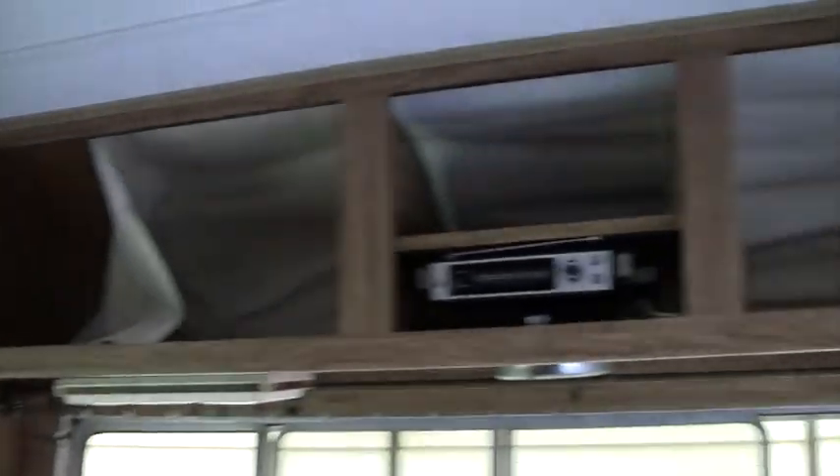What we've done so far is we've taken all the doors the cabinet doors off.